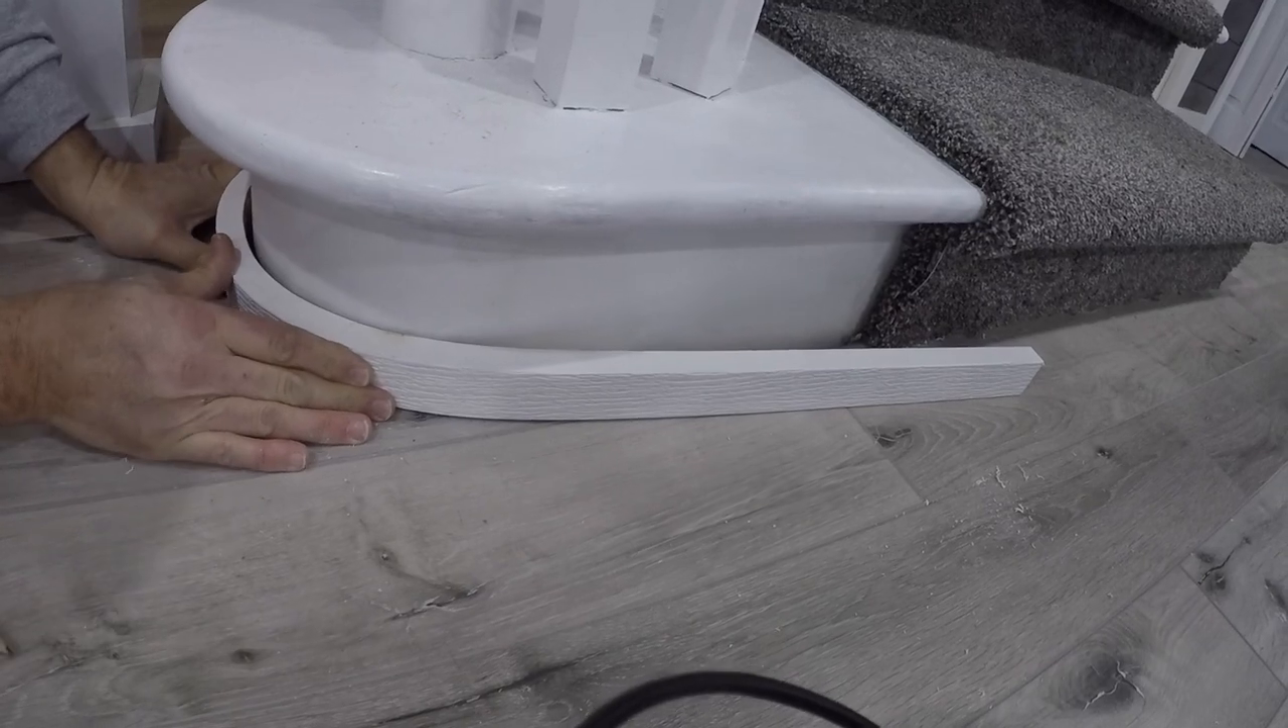And I can see right here, I need to have another soft spot about here to be able to tuck this one in a little more.